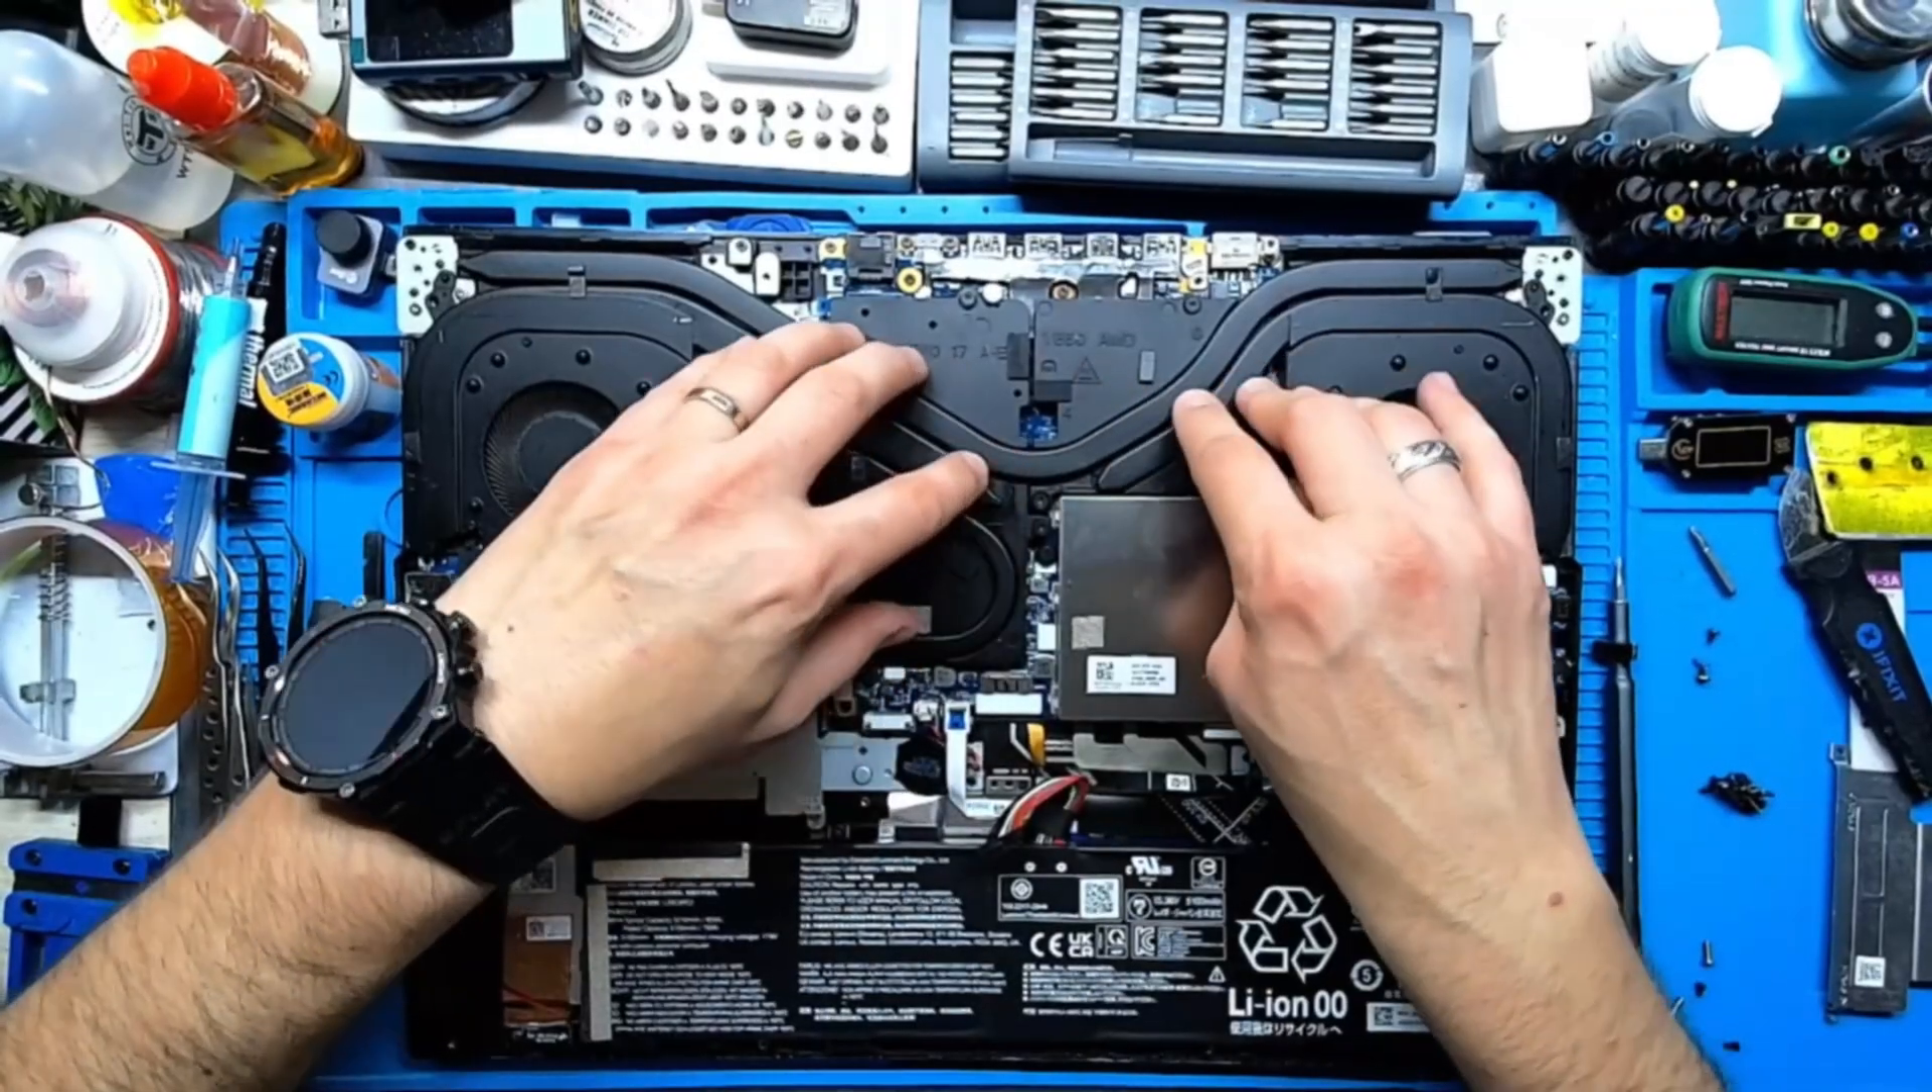So the heatsink is back in place.